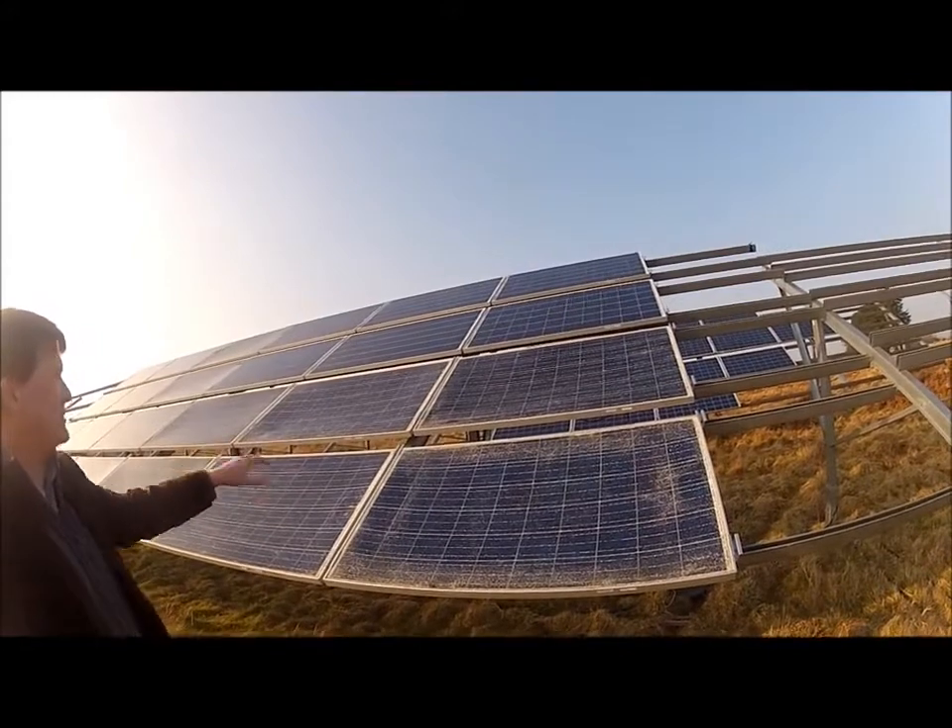The array itself, four panels high, fairly standard, but you'll notice that there's a gap between these panels.